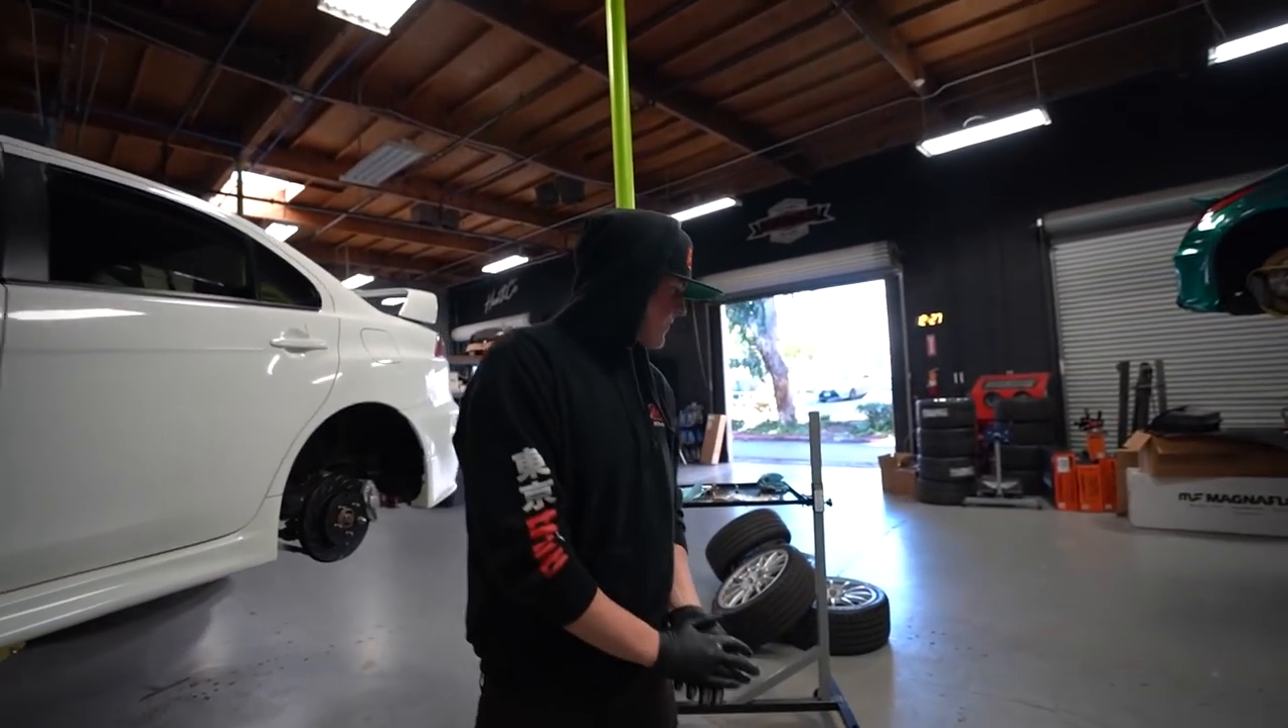All that's left is put the wheels on and go take it for a rip.